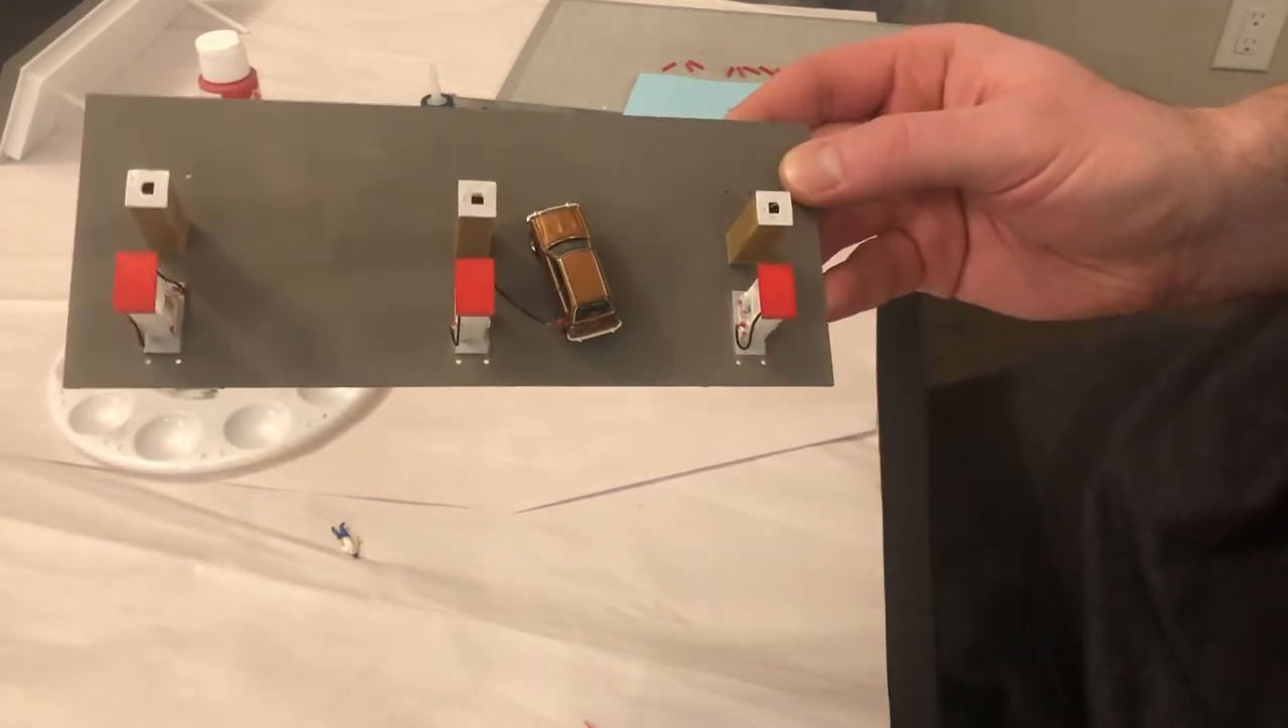Next step, I glued the pumps to the base and I also glued this car to the base so it wouldn't roll around.